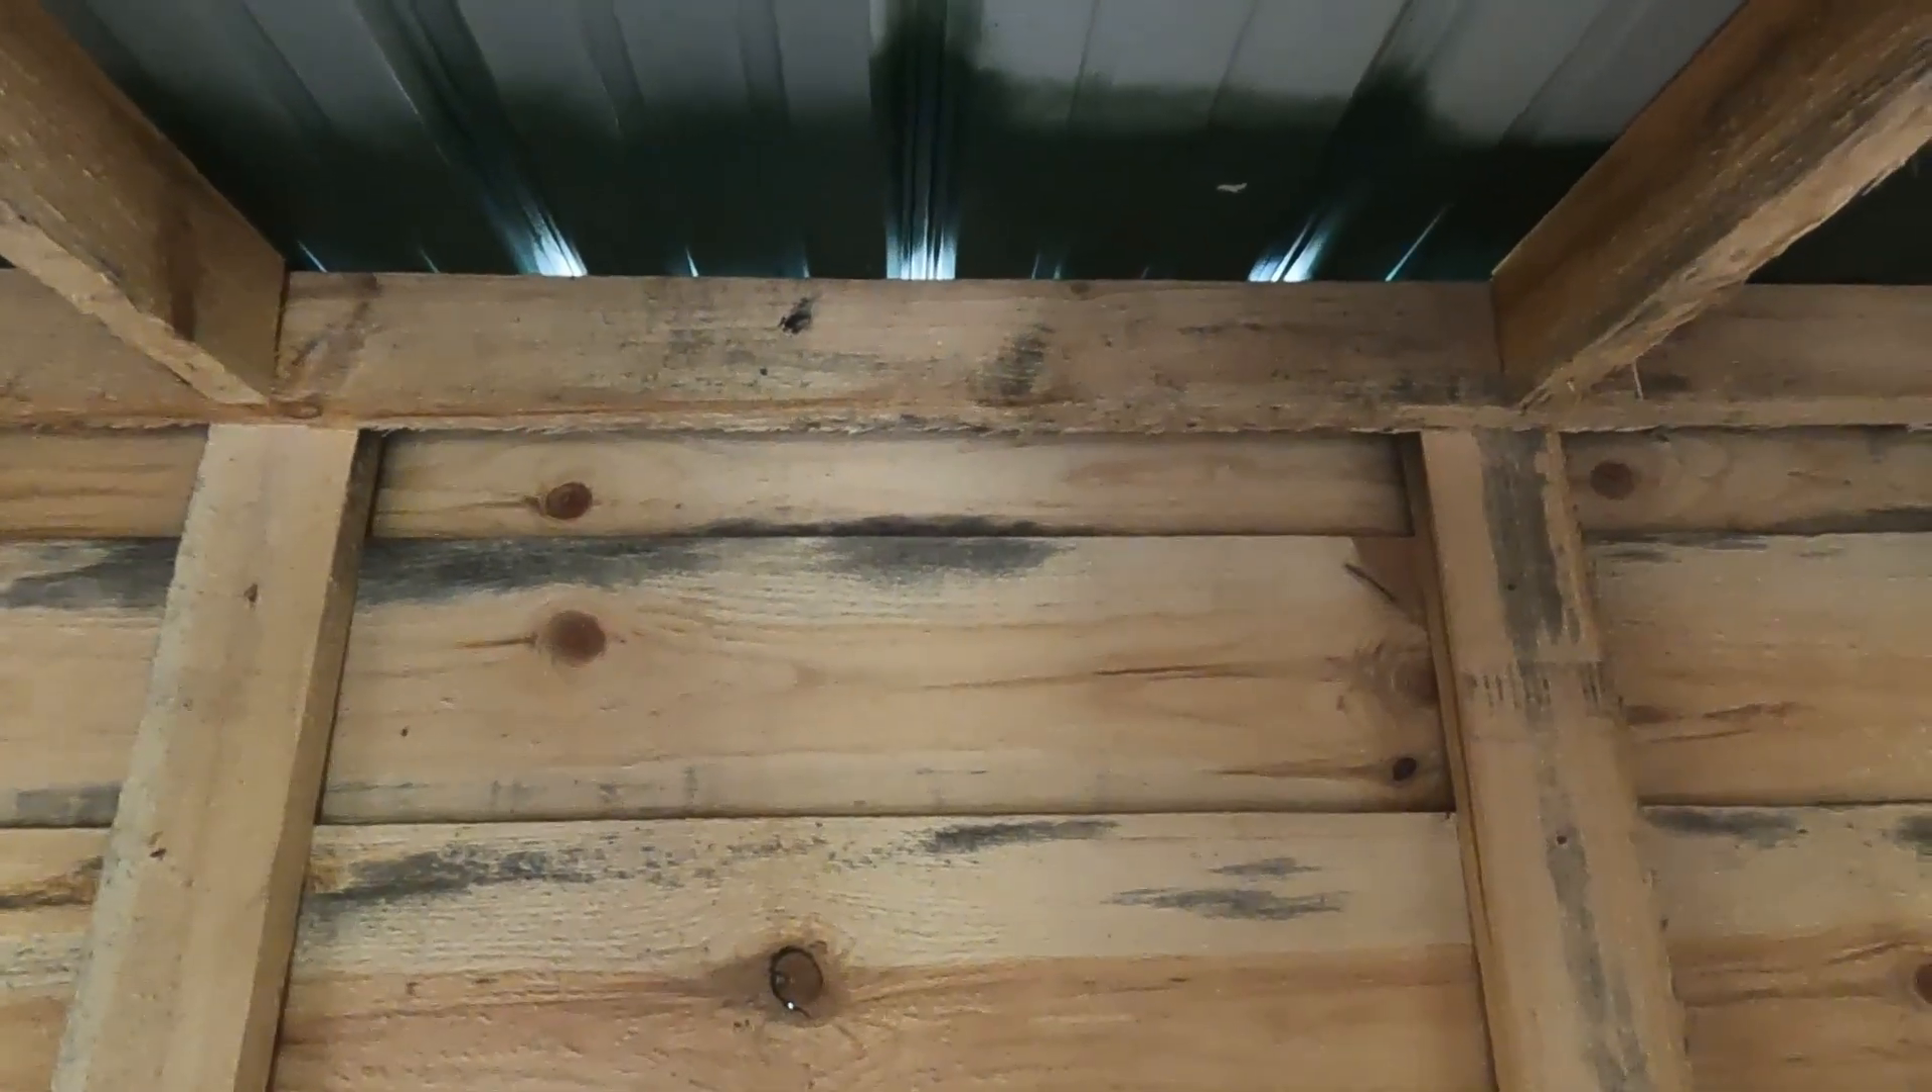I don't know how well you're gonna see that right up there I got some gaps where the roof went on.